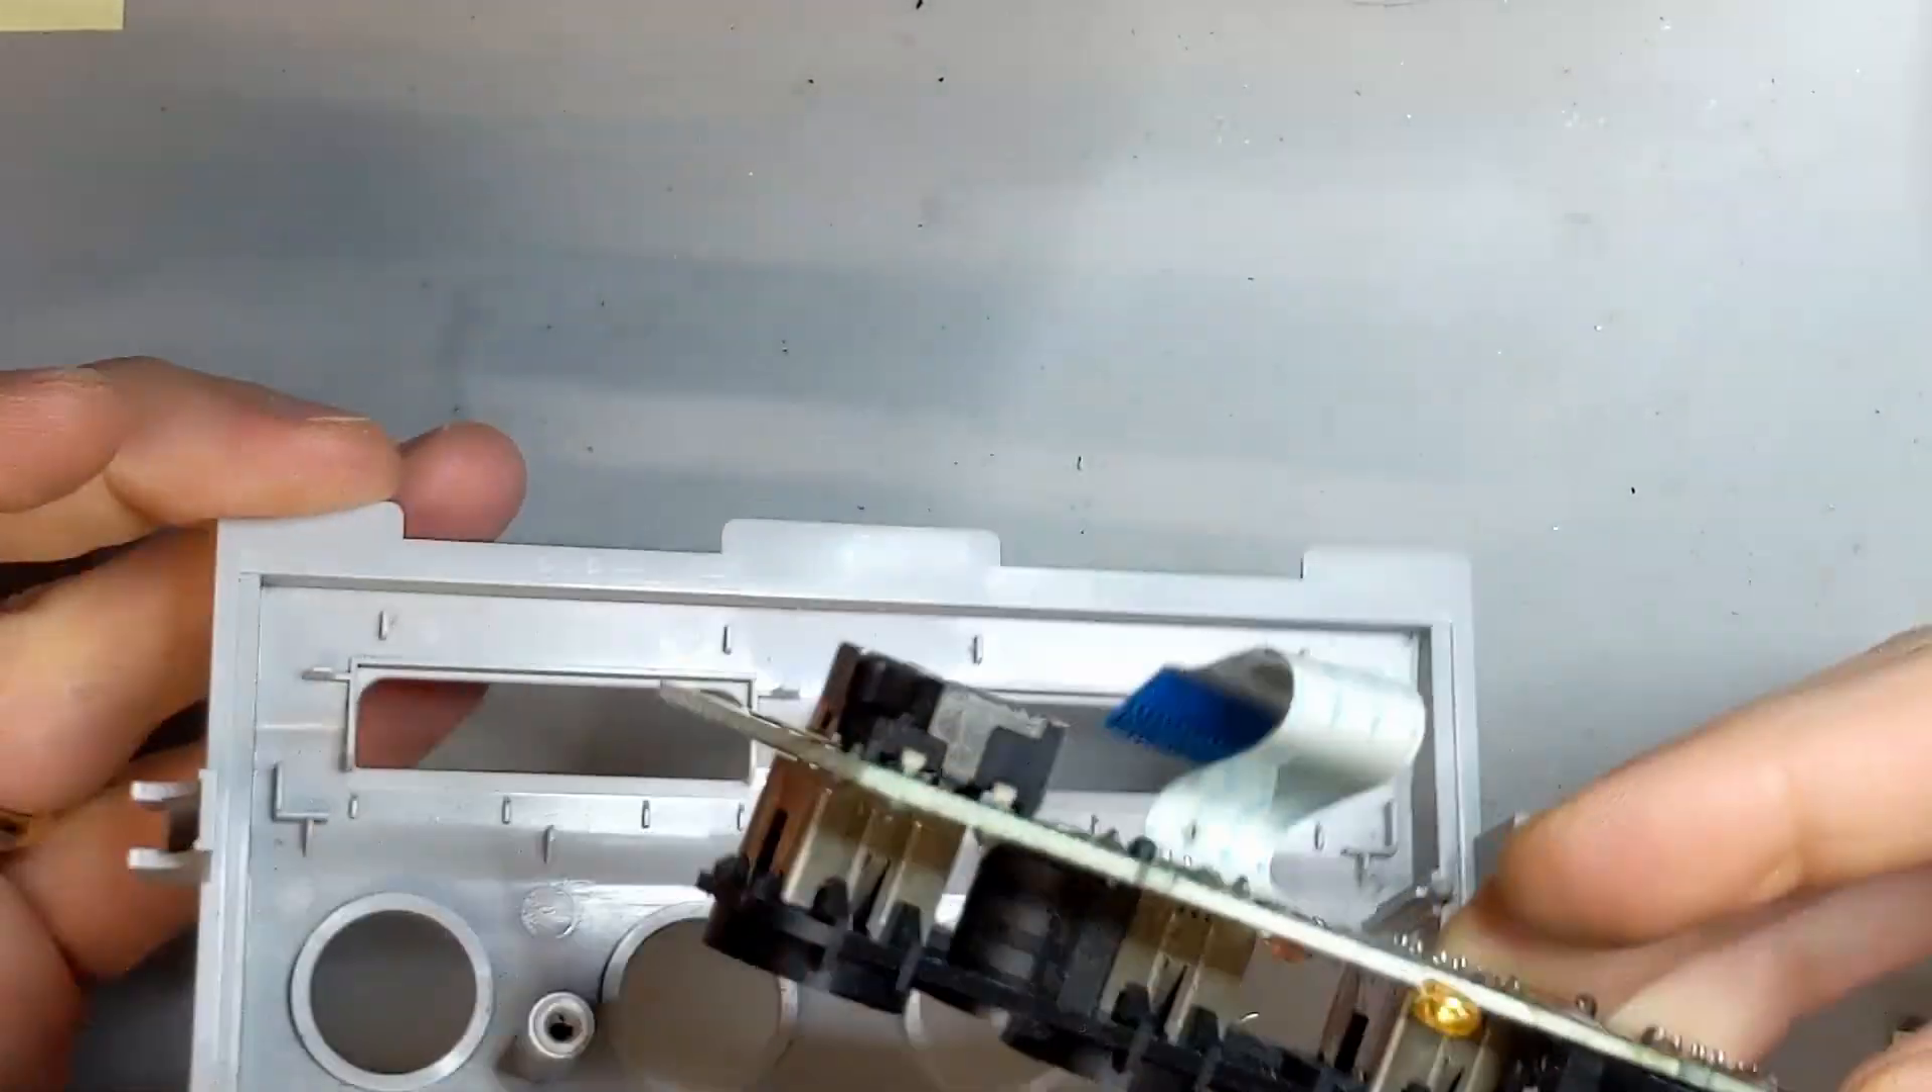Okay, so everything that is left is putting back the port into the front panel.